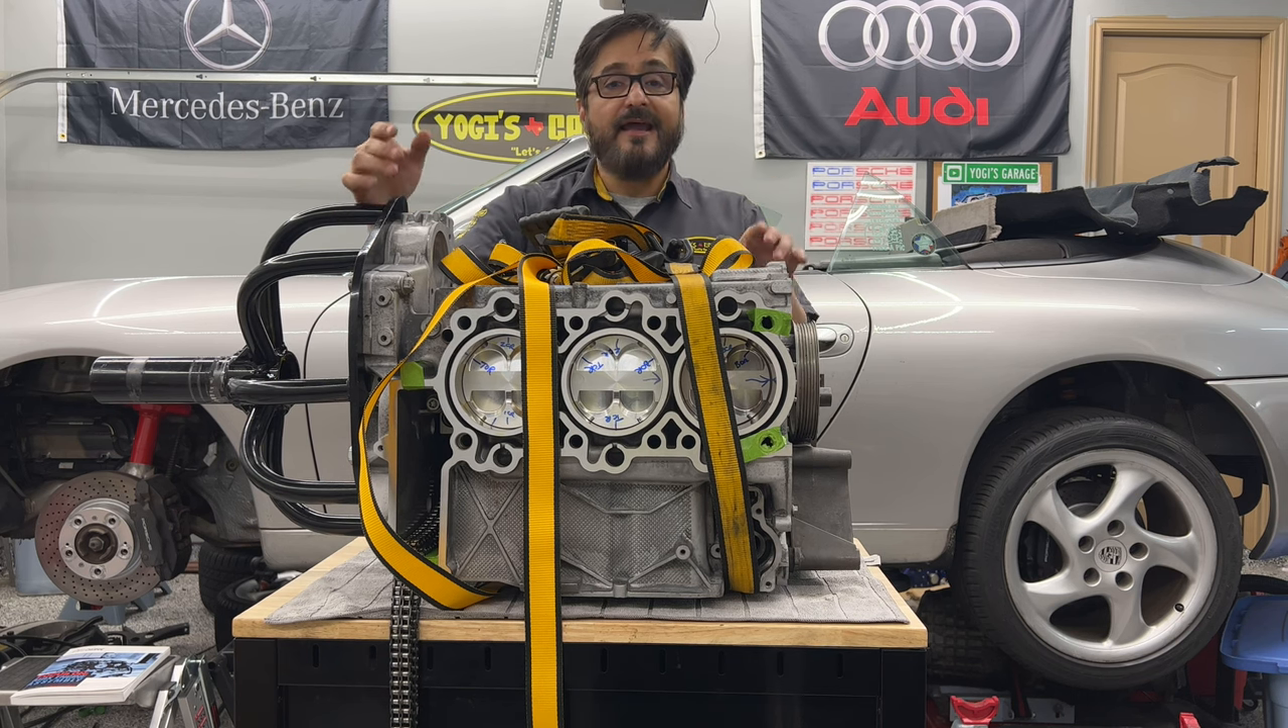We've got the dreaded Bank 2 pistons in.